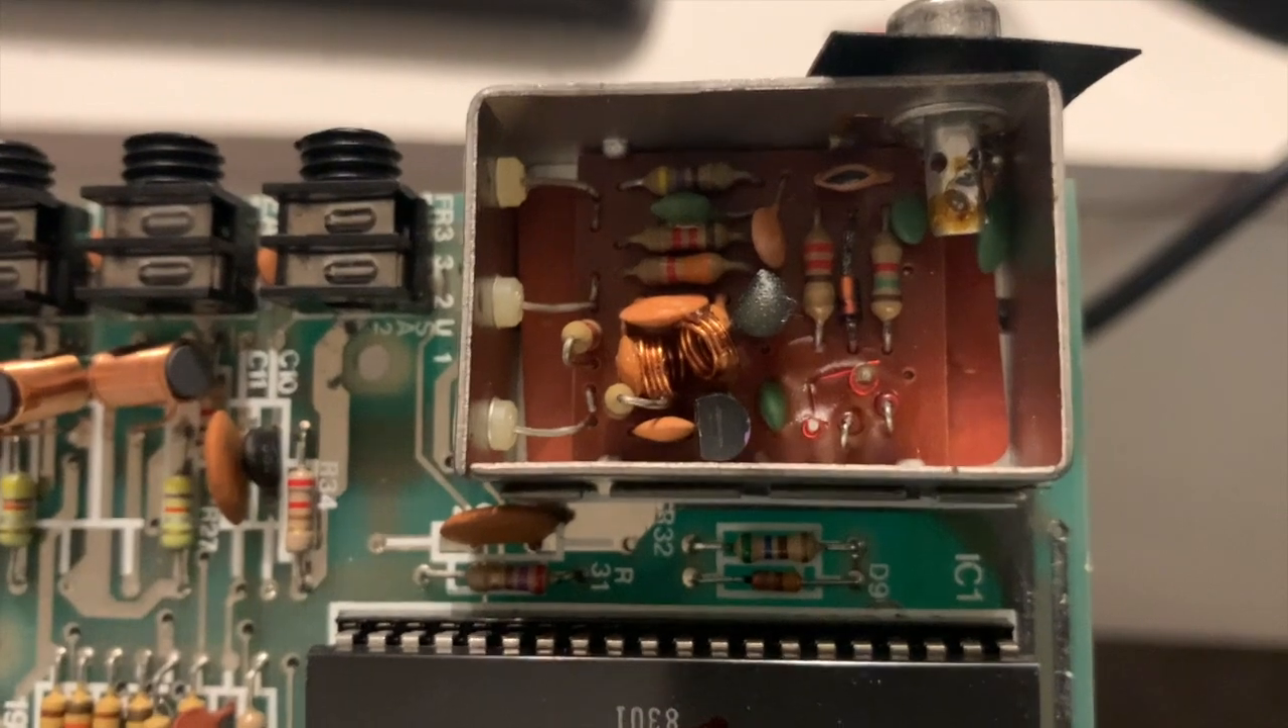And here we have the top removed.